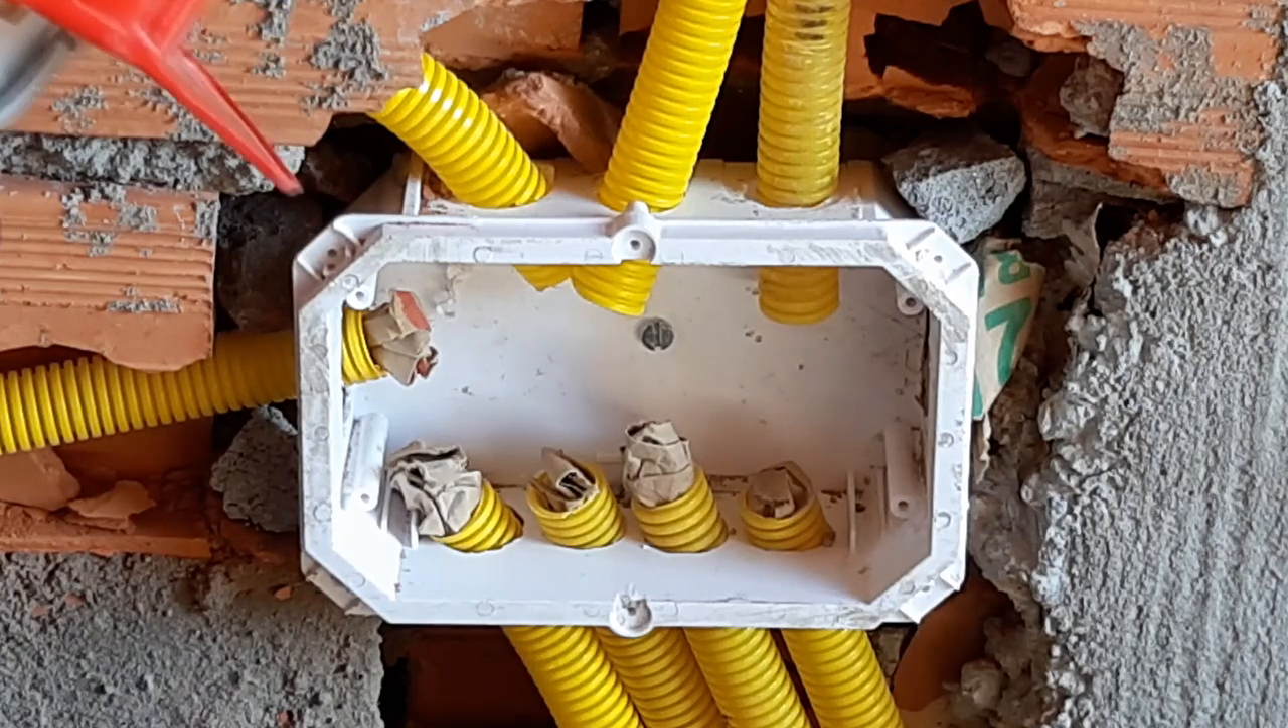Tampei todos os canos pra não cair pedrinha dentro.